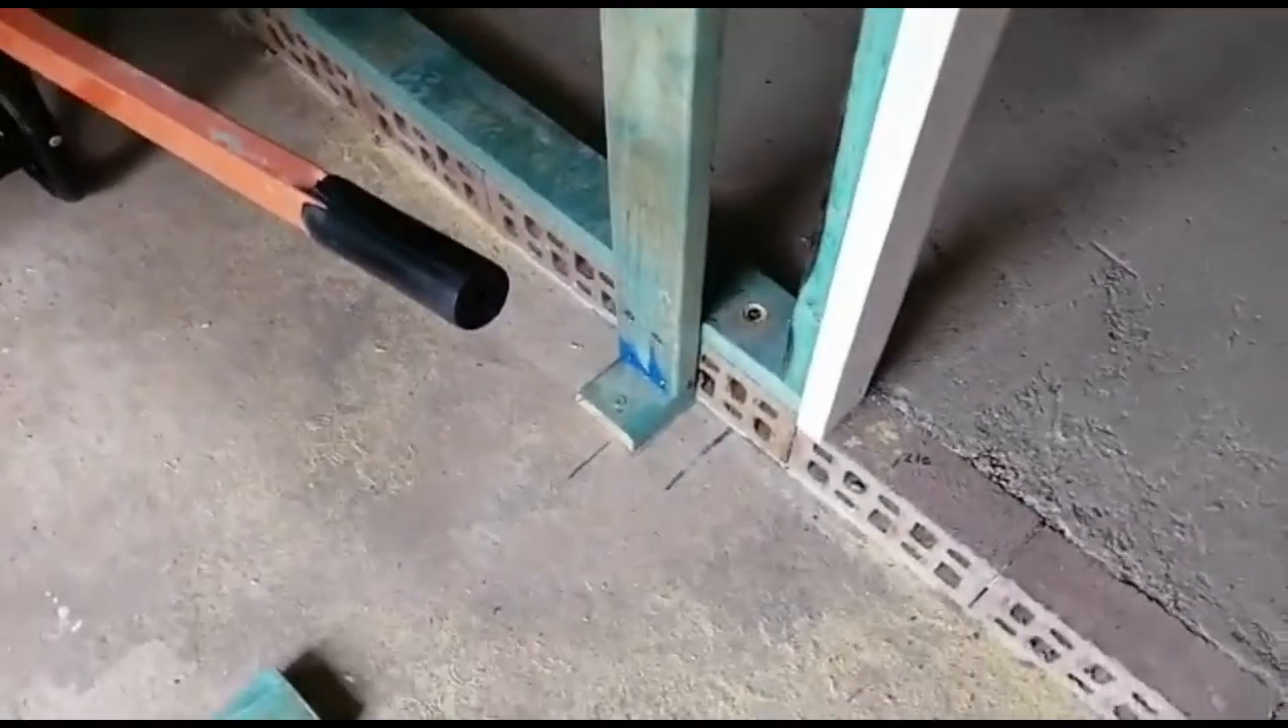So I've put in this upright. I've put in the floor piece.